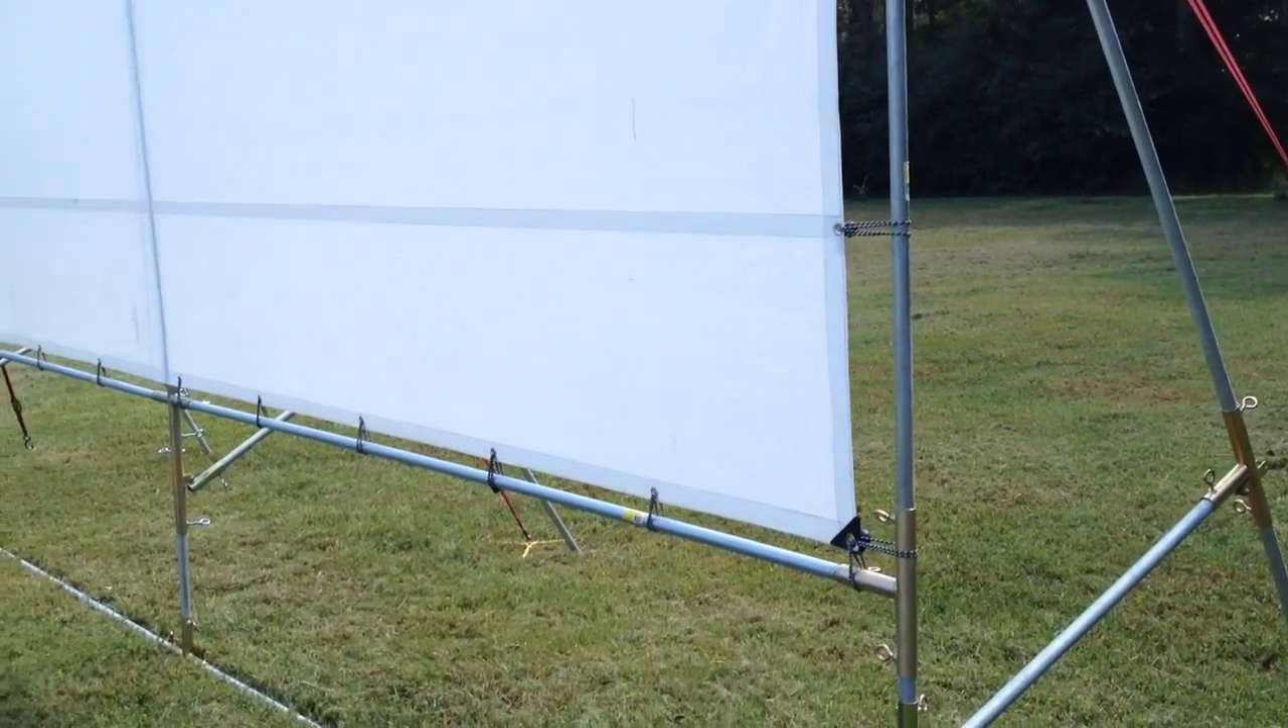The screen is back on now.